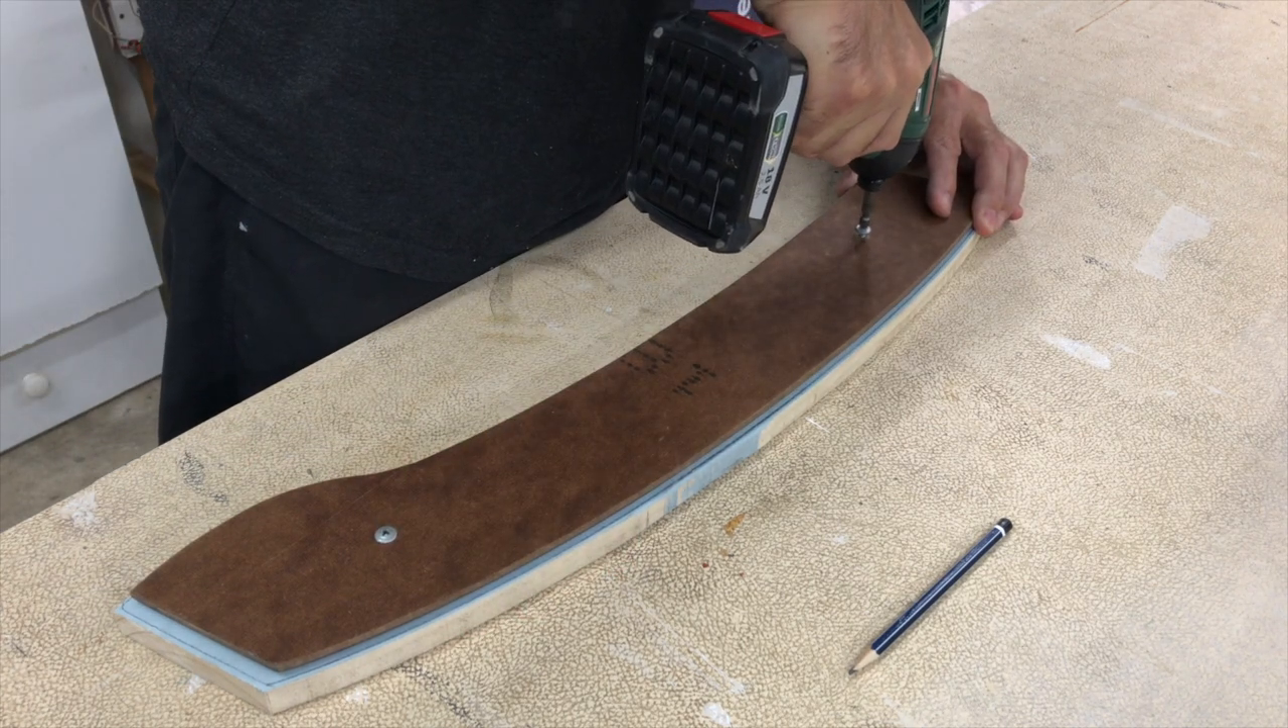I attached the template to the pieces using screws making sure to attach it to the inside face of the side pieces so the screw holes would be hidden when the footstools were assembled.